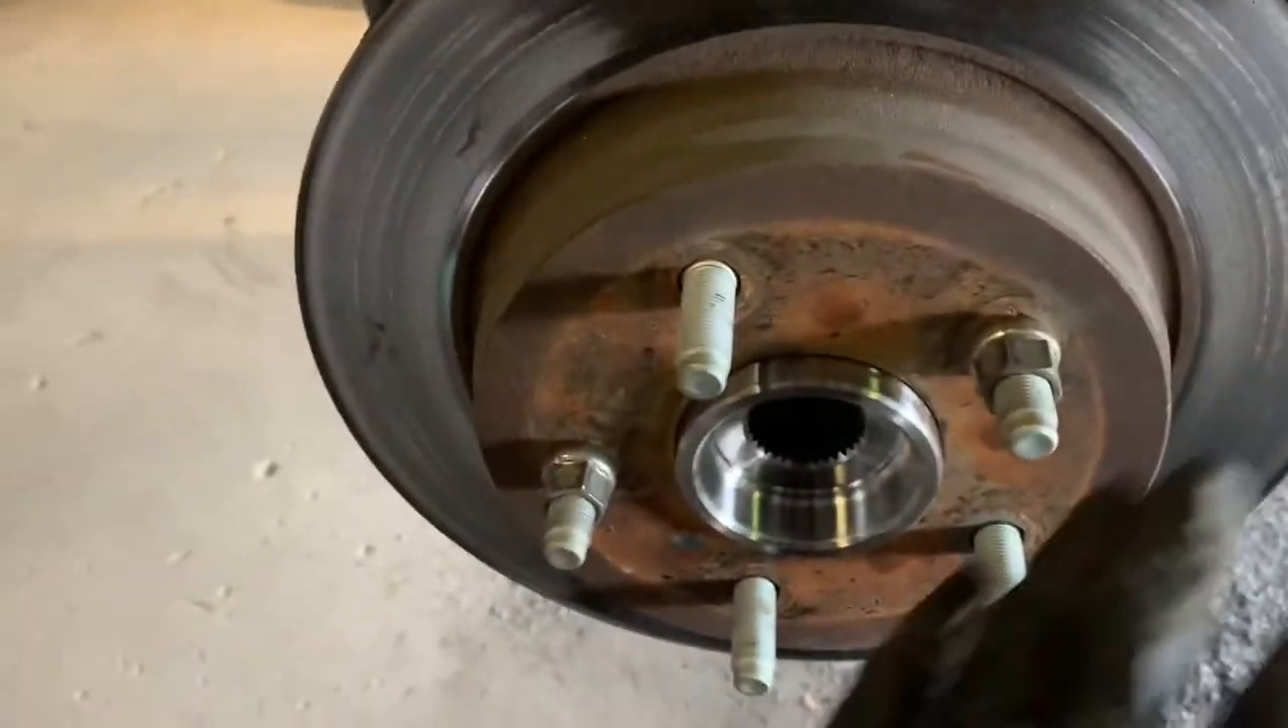So I've tightened my hub bearing down and placed my rotor on.